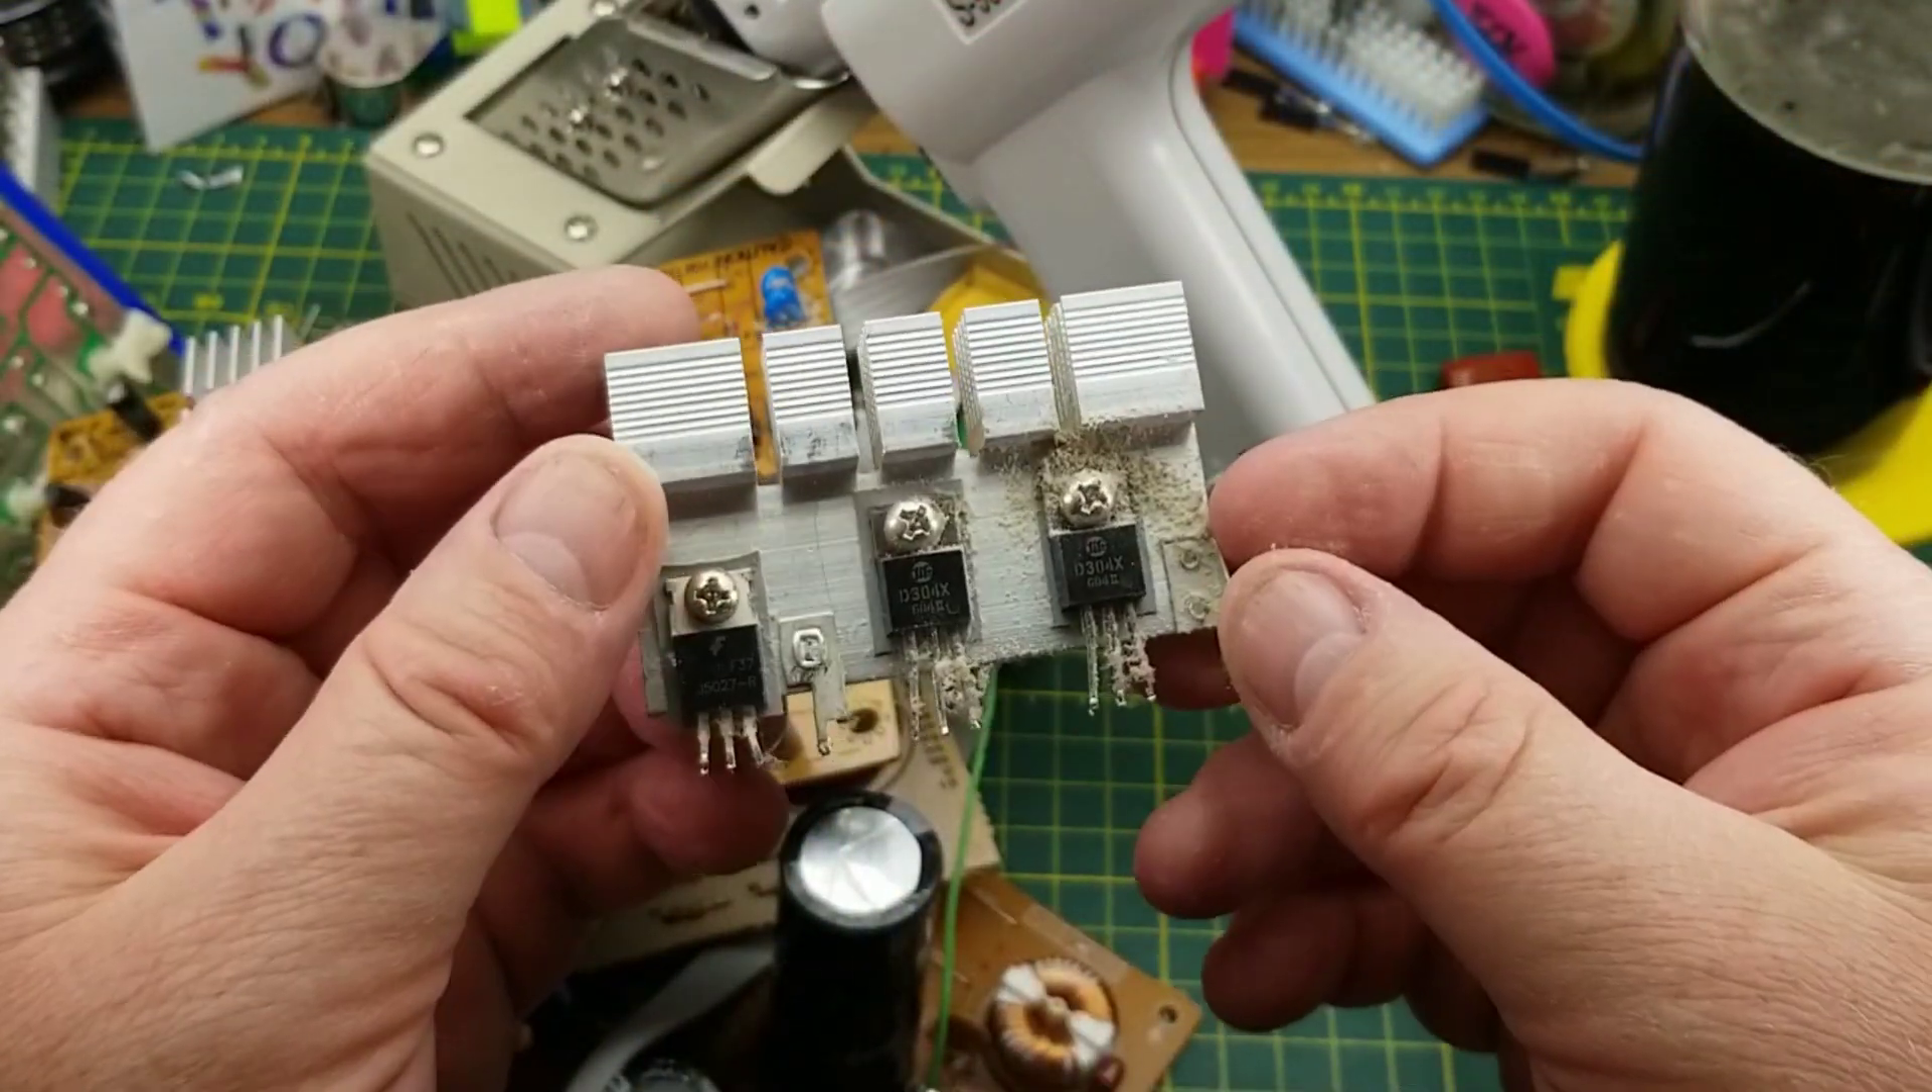One heat sink complete with some power transistors on it that was surprisingly easy.